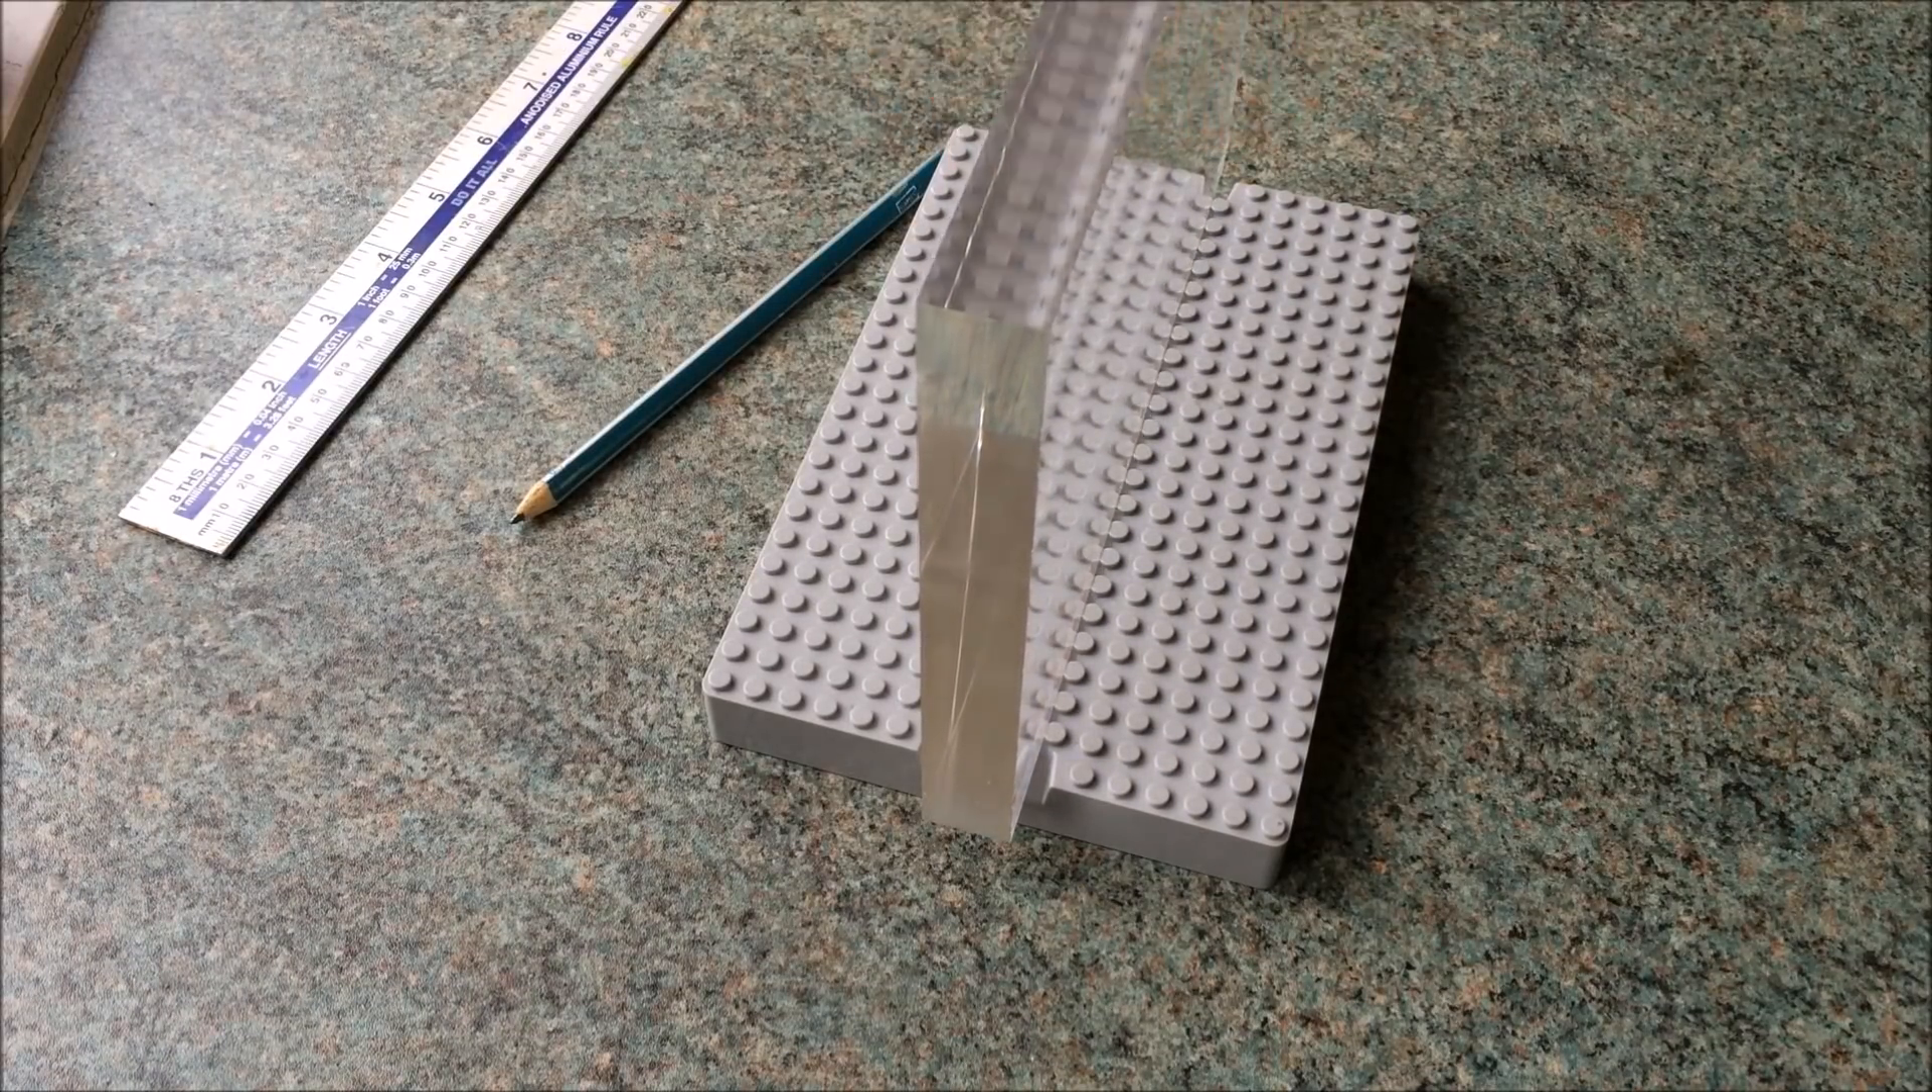As you can see the acrylic was thick enough to fit perfect in the center.